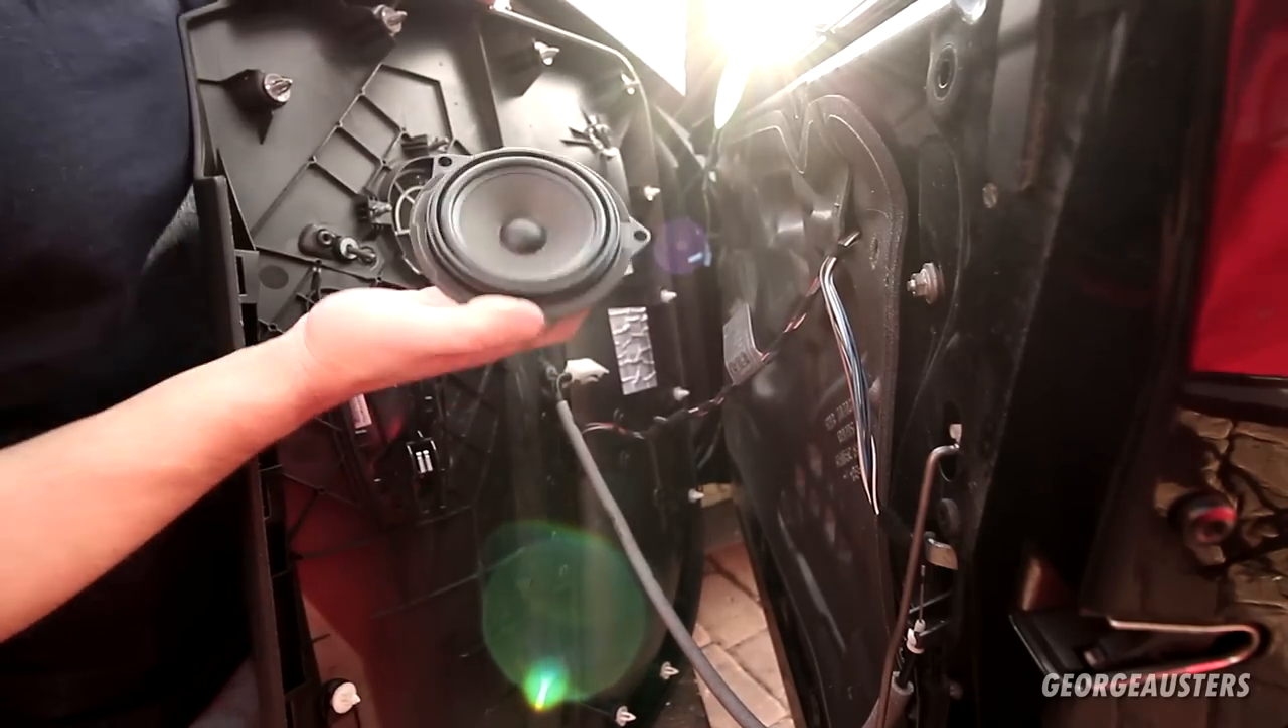I'm just going to disconnect the tweeter and the speaker itself and now the speaker itself is held in by three eight millimeter nuts so we'll go ahead and remove those three and there's the main door speaker removed.